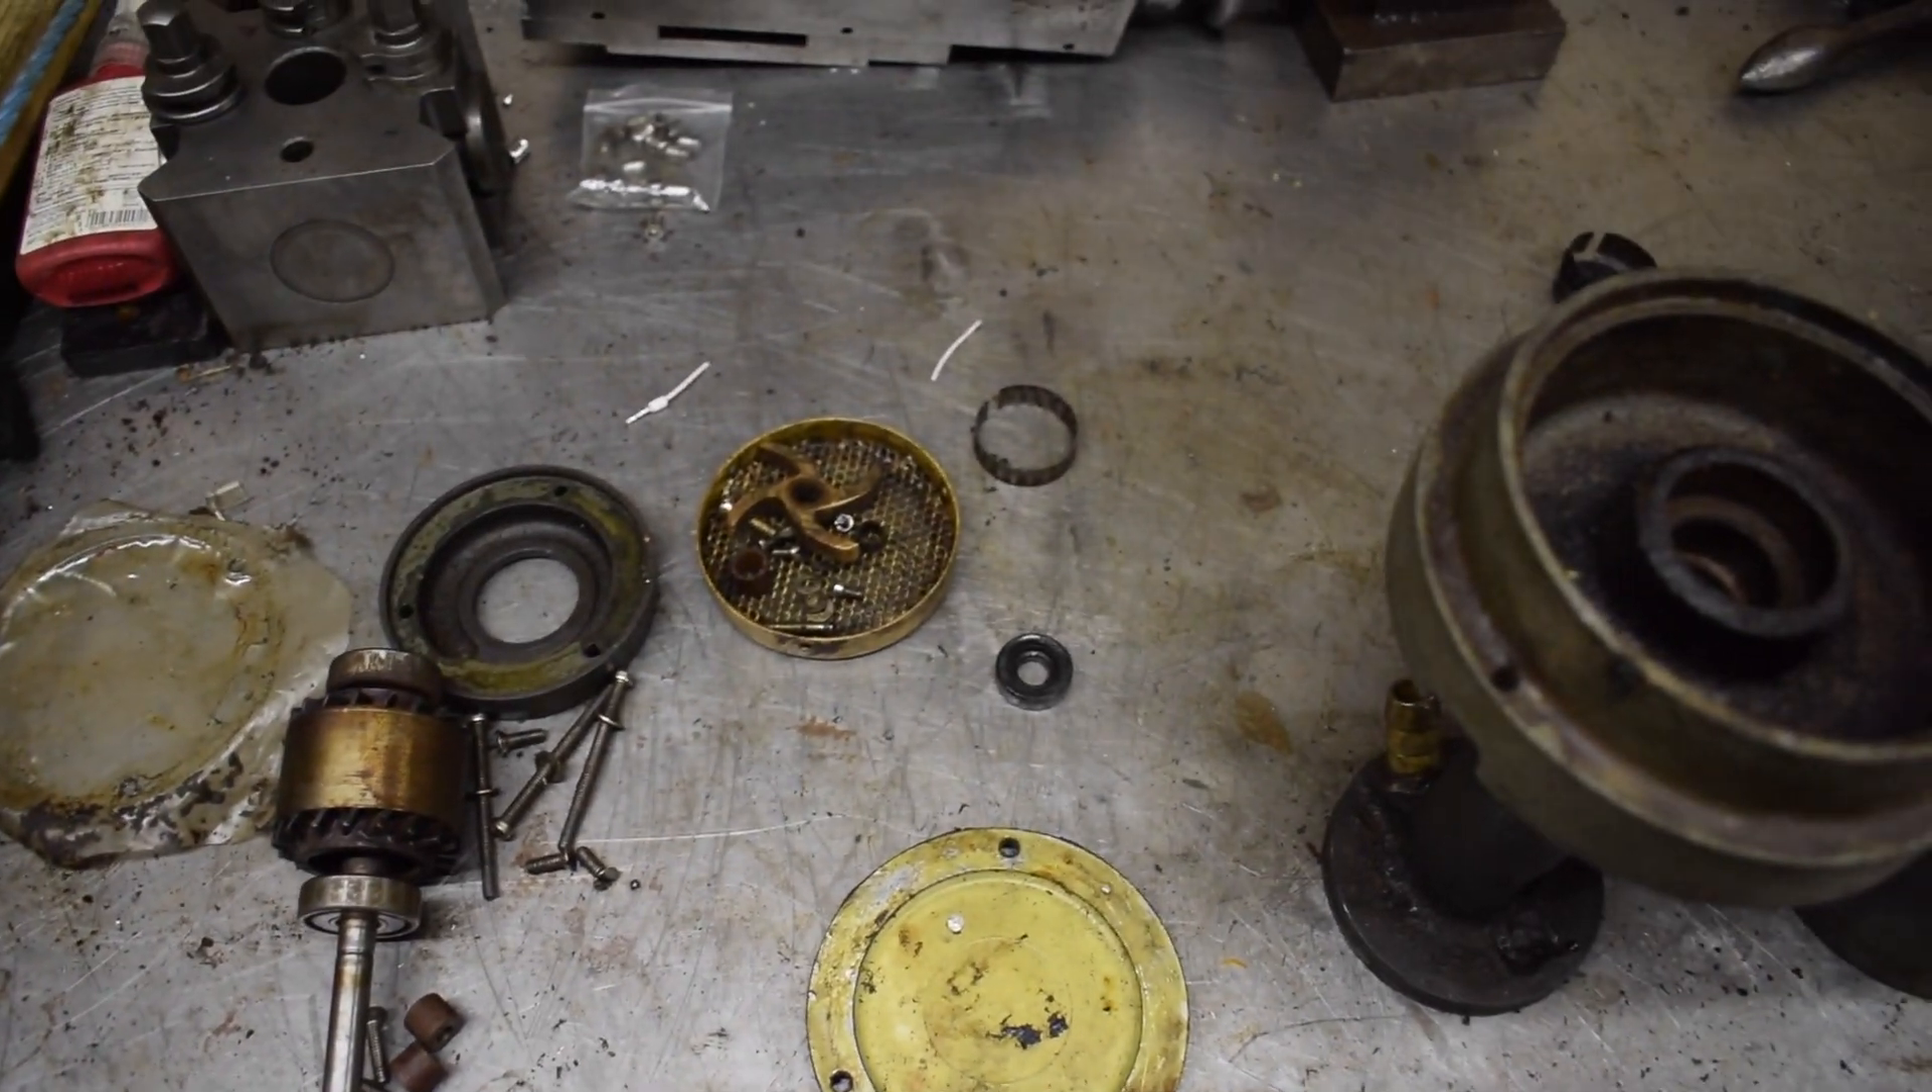The pump's been stripped down, or I stripped the pump down now.